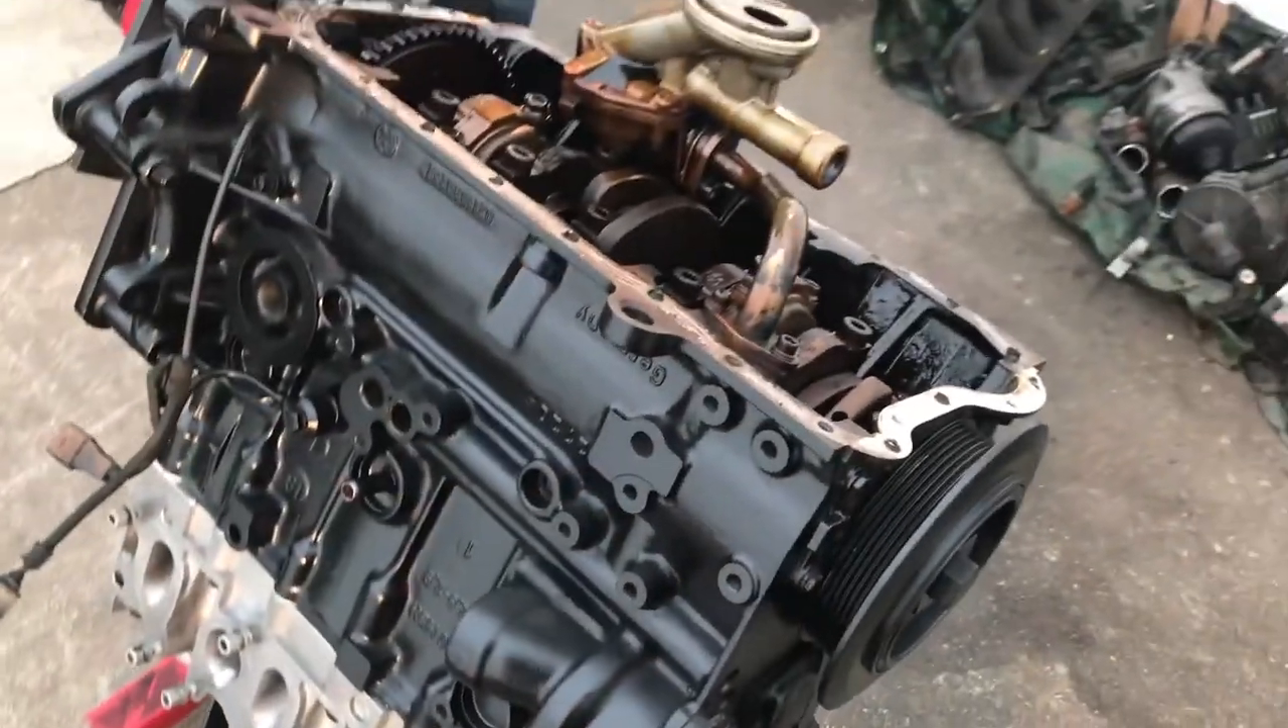Alright guys, so we got the motor flipped on the VR. I got the oil pan taken off.